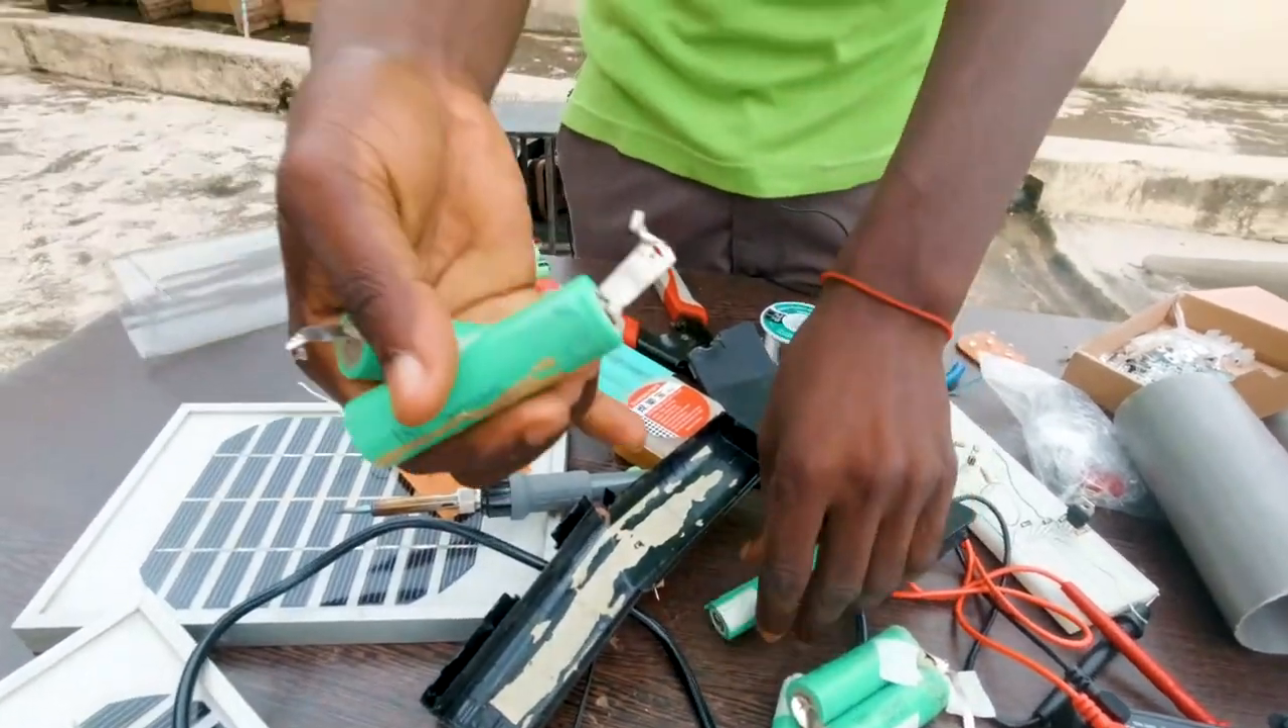So now, we have finally removed the lithium -ion cells.